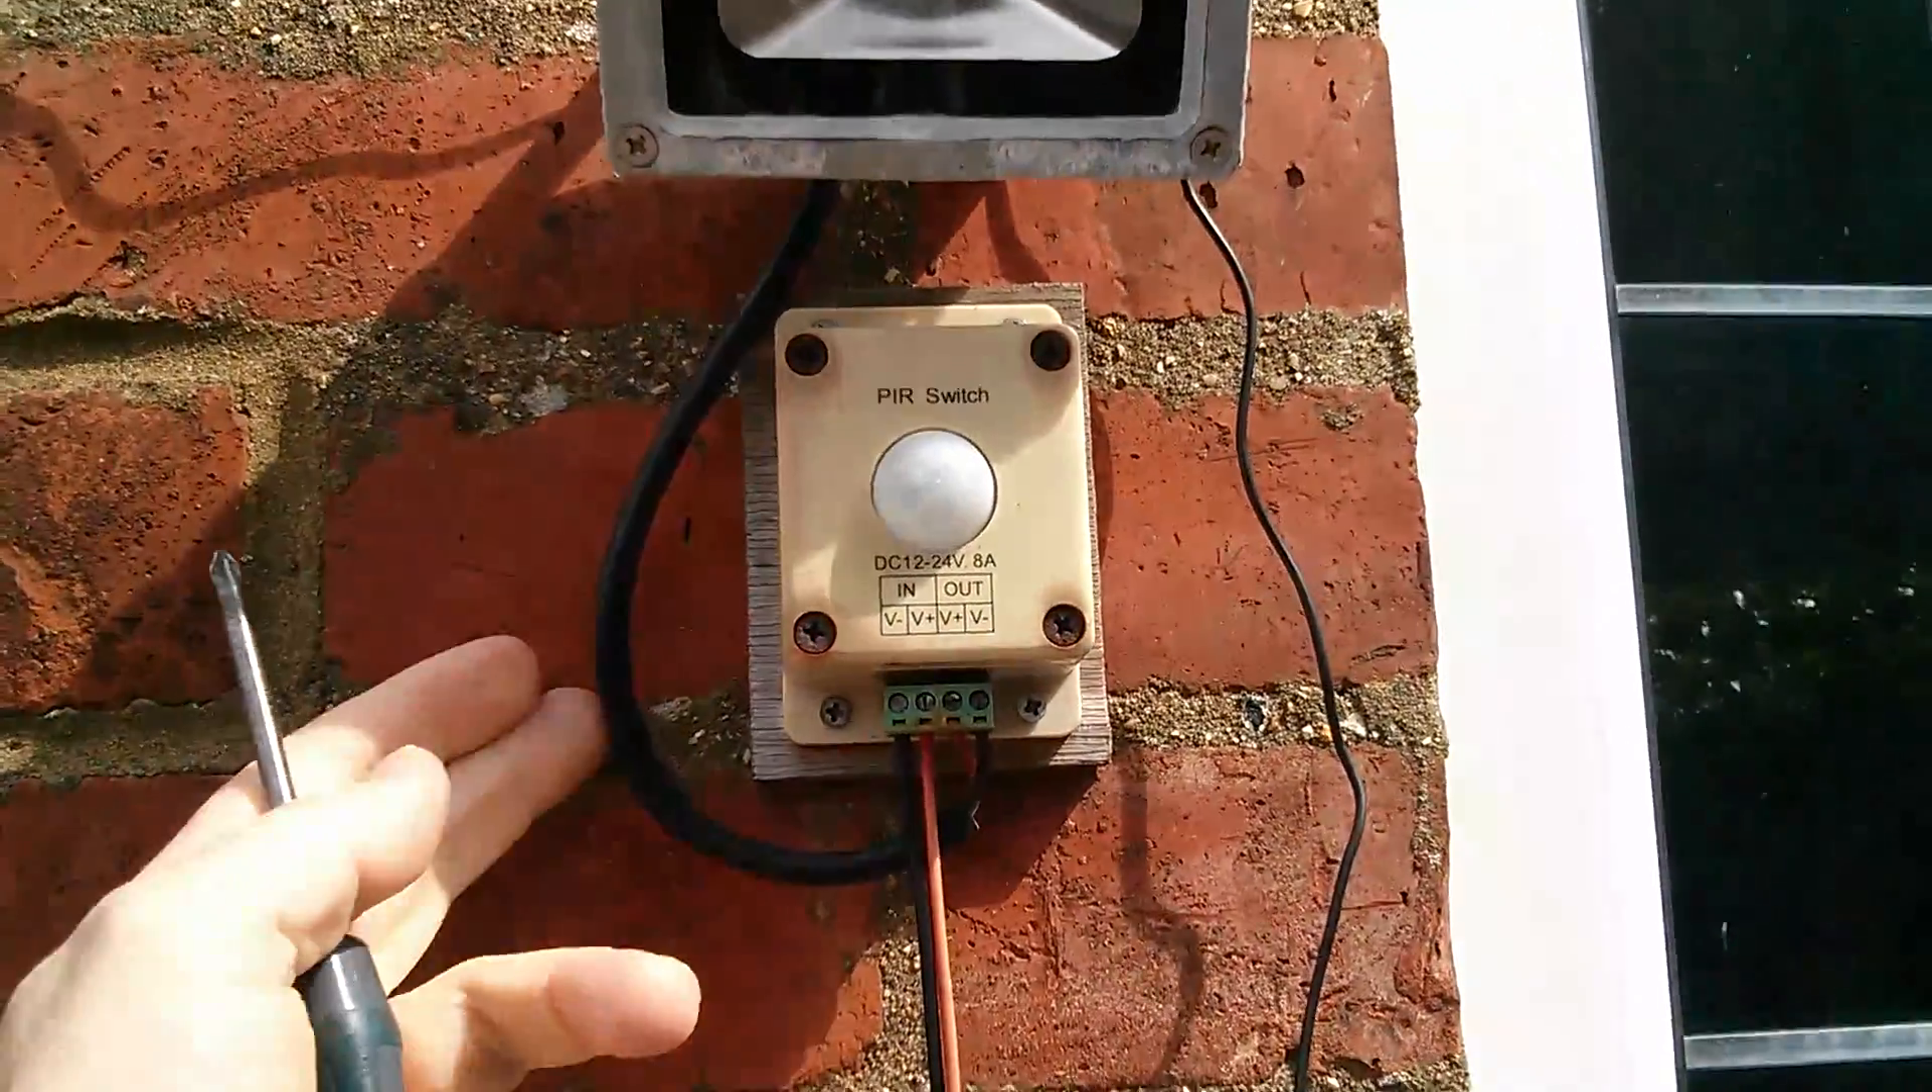So here it is, just outside my workshop window. And it's the PIR switch mounted on a little bit of board.